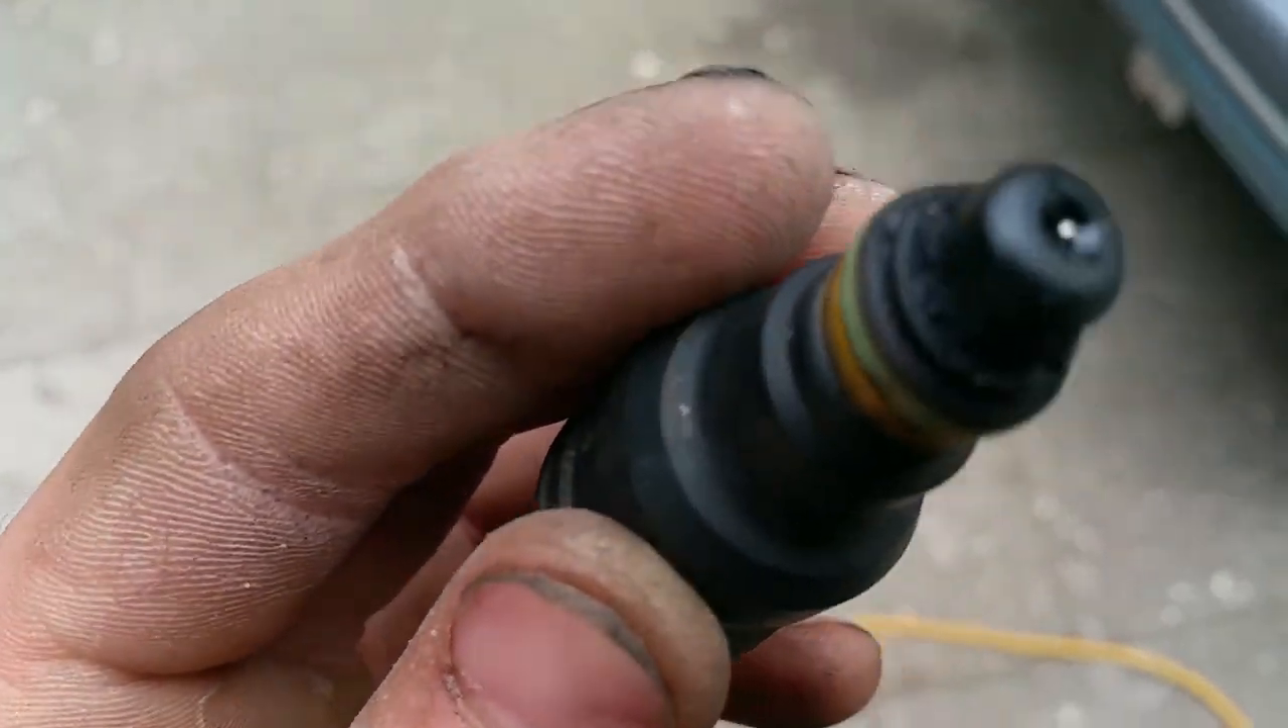Injectors are out and they are pretty filthy.